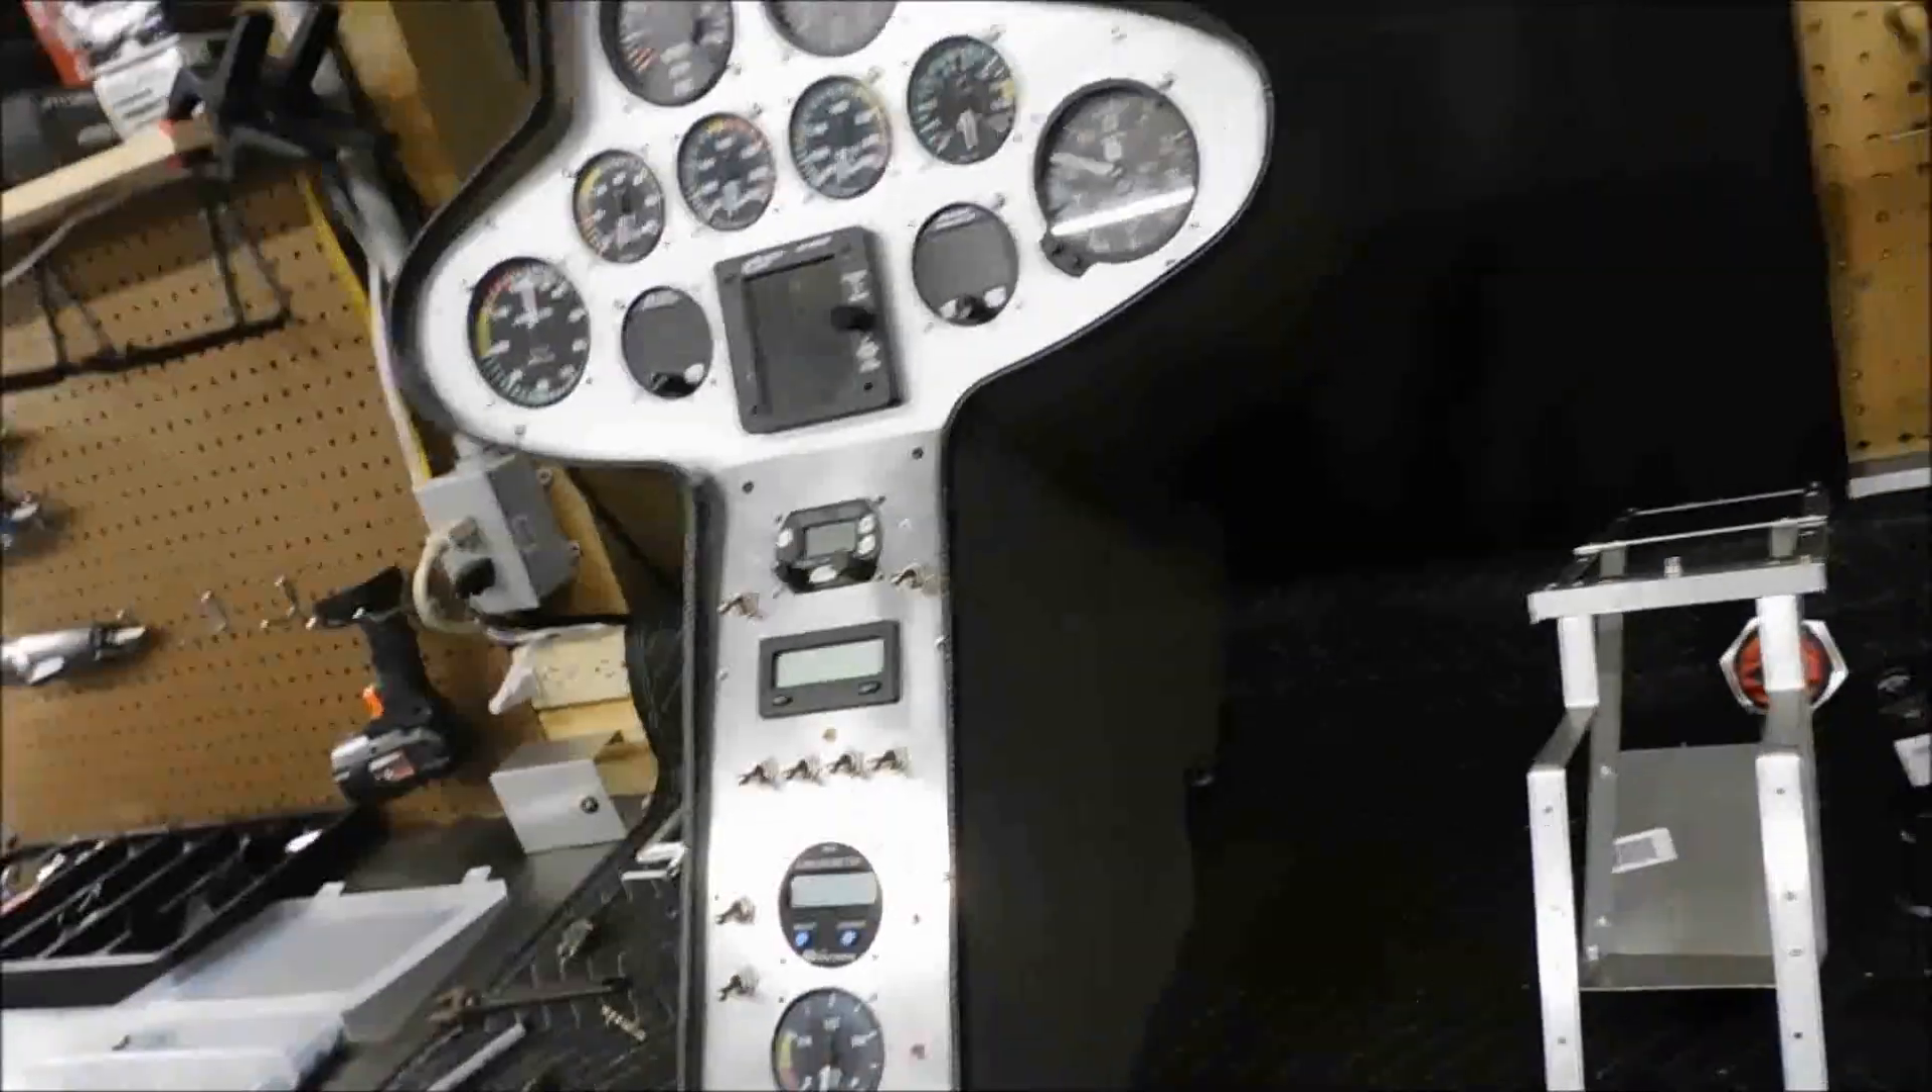This is still a work in progress. As you can see, I've got the instrument pod is out of the helicopter right now.